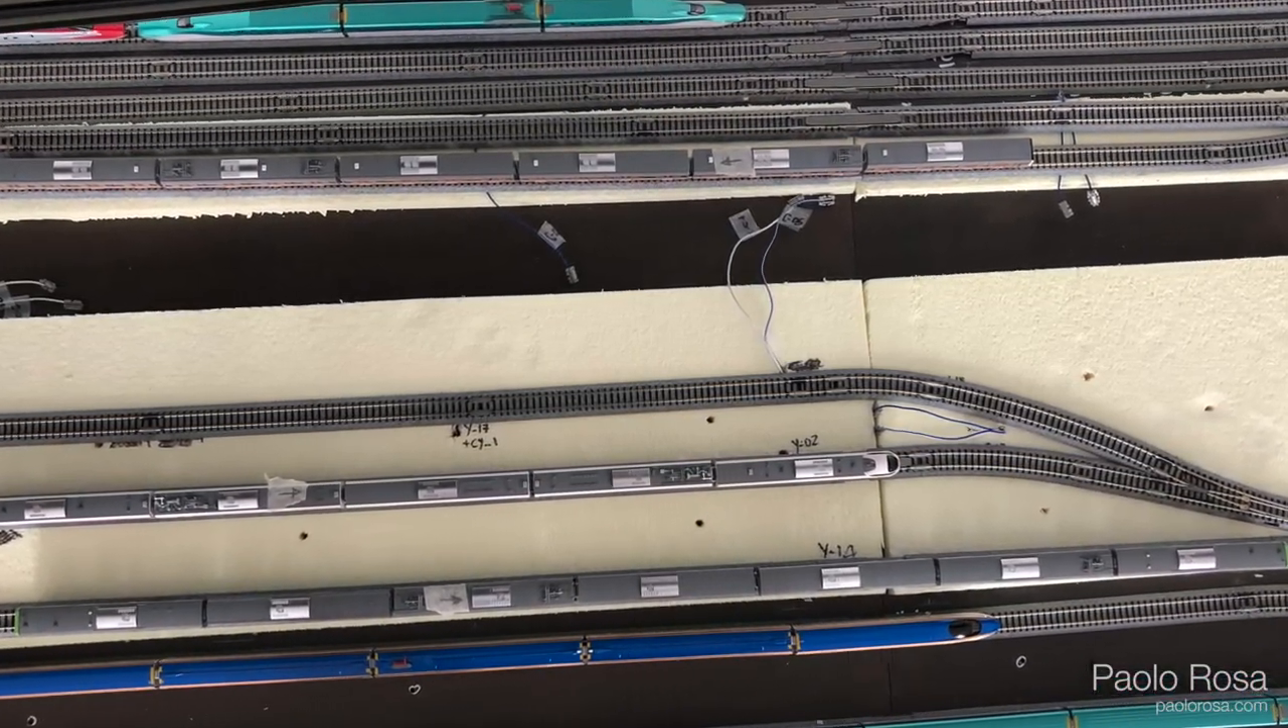I put underneath the tracks a 2cm thick extruded polystyrene foam.